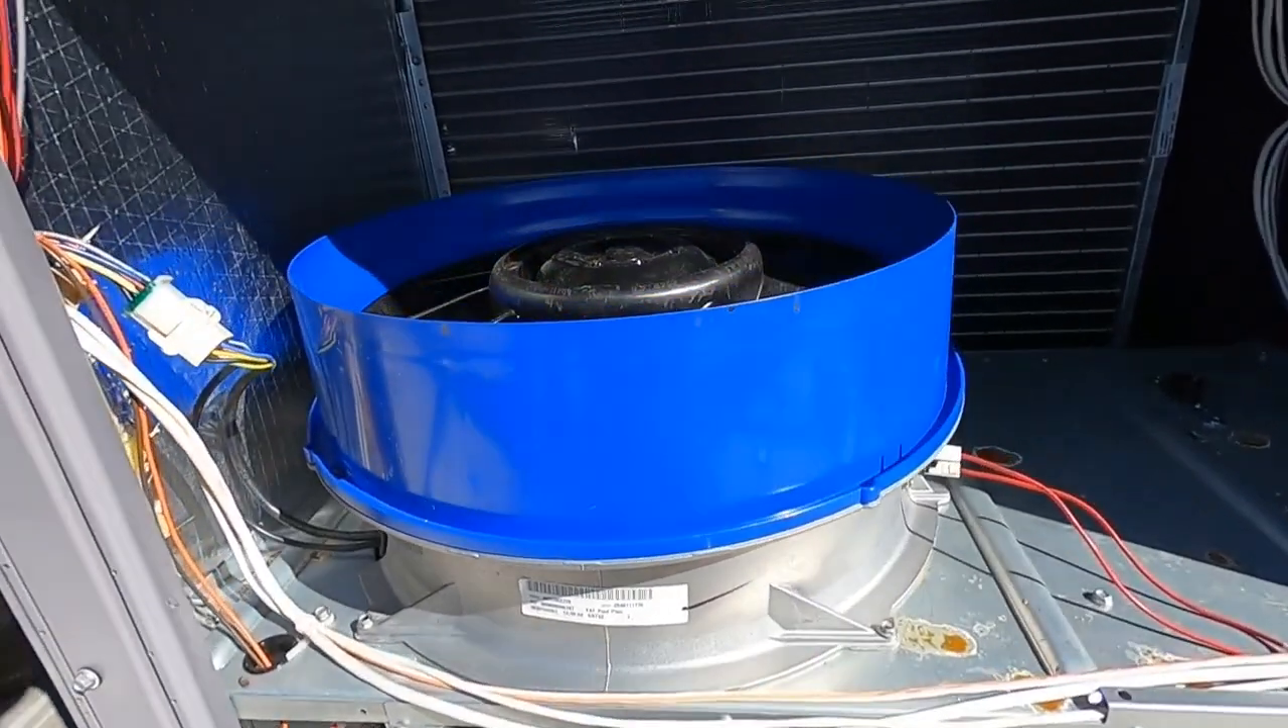So I got the motor back in place.